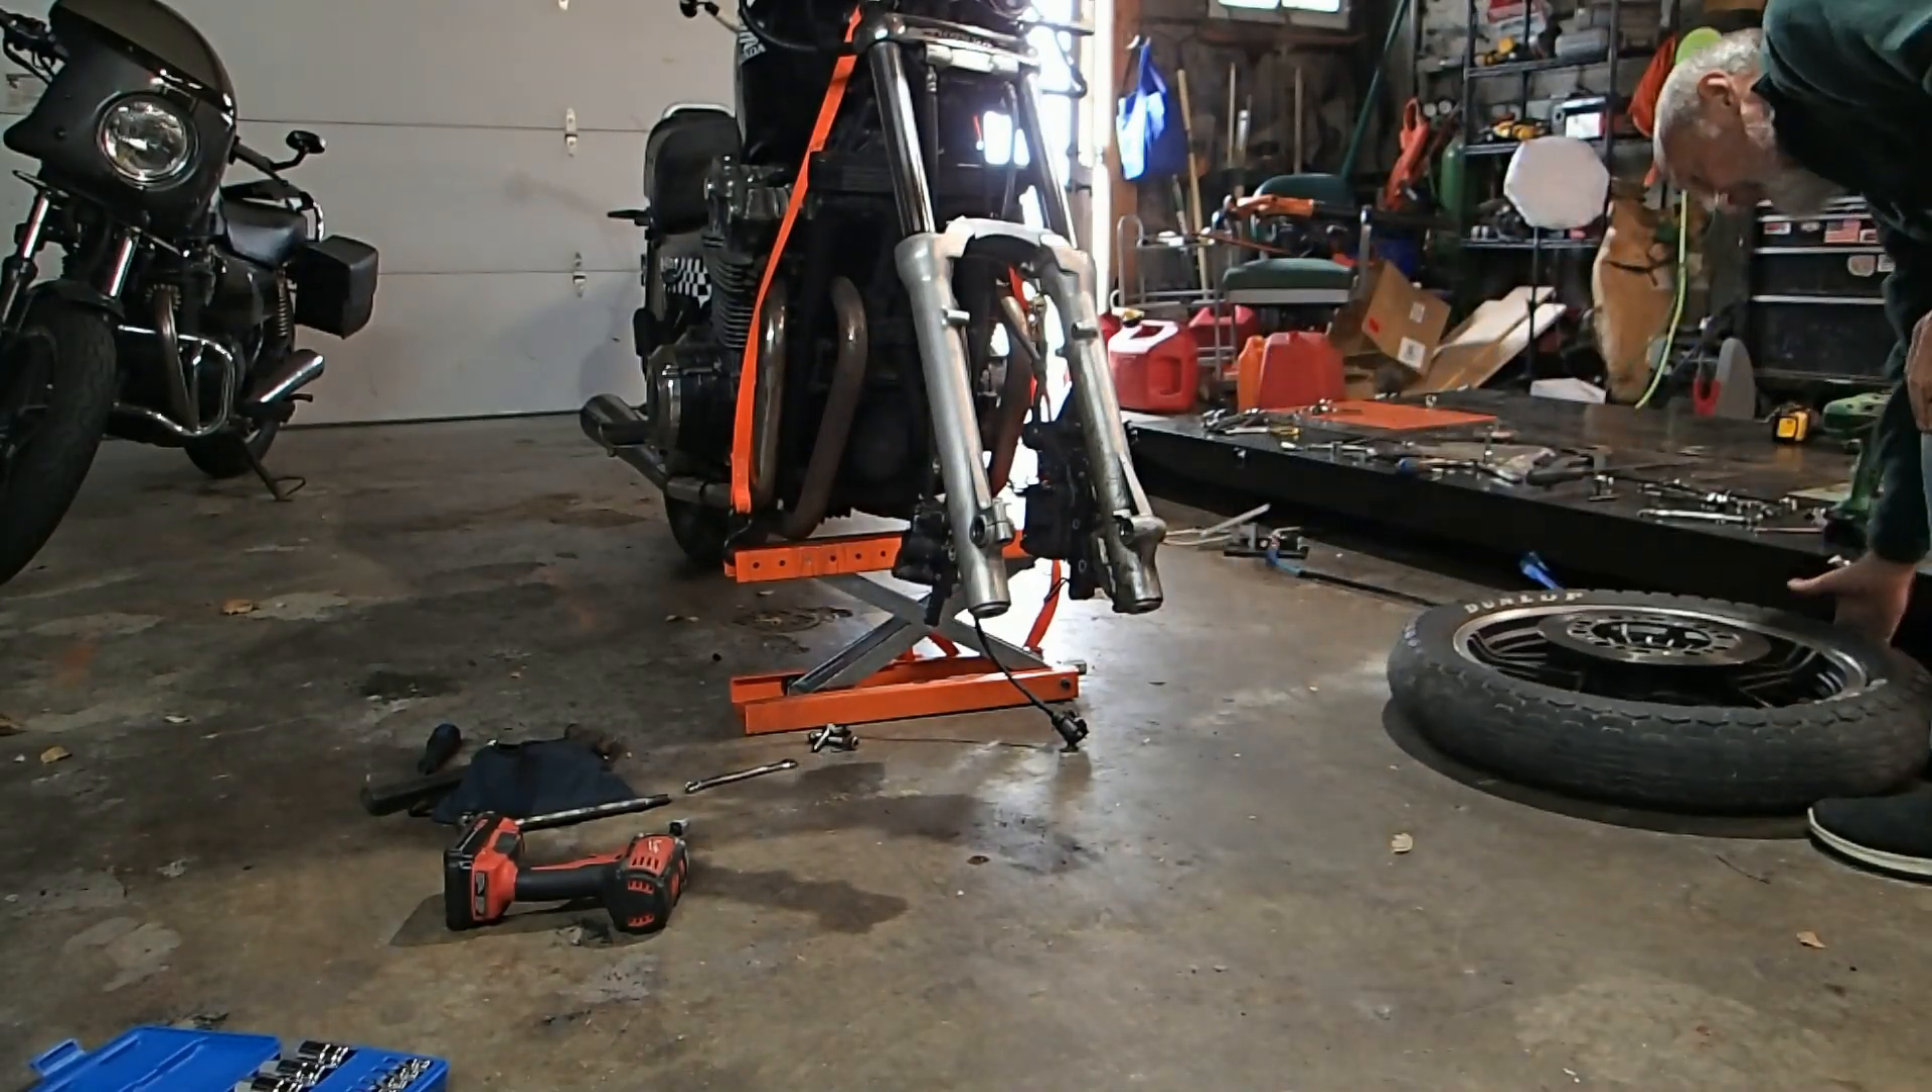And now we've got the tire off.